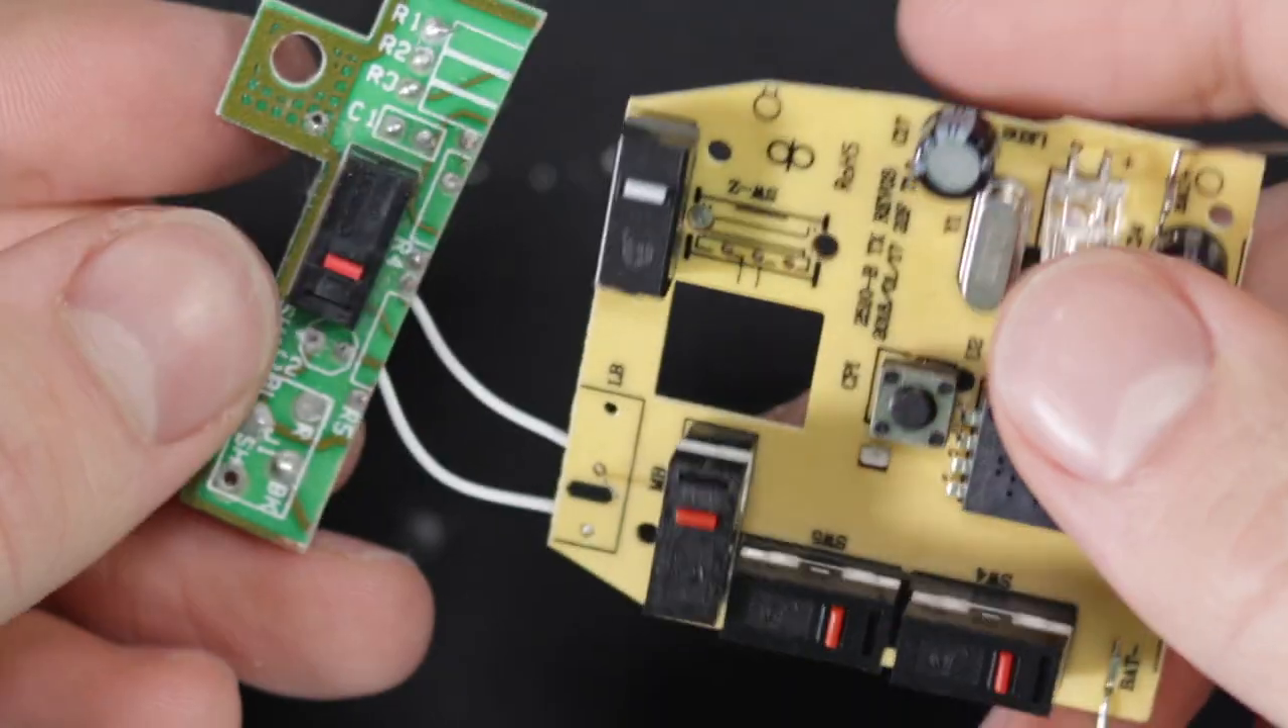Then I joined the PCBs together.